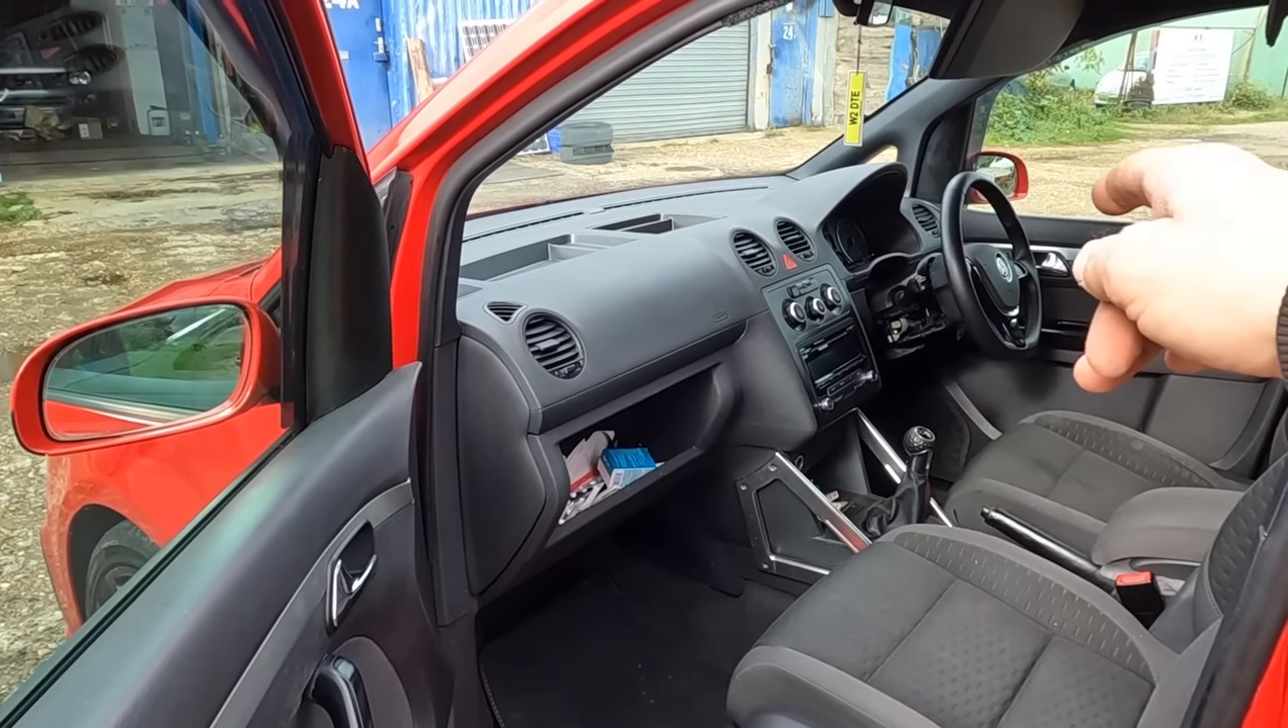I have got the steering cowling missing the lower one.